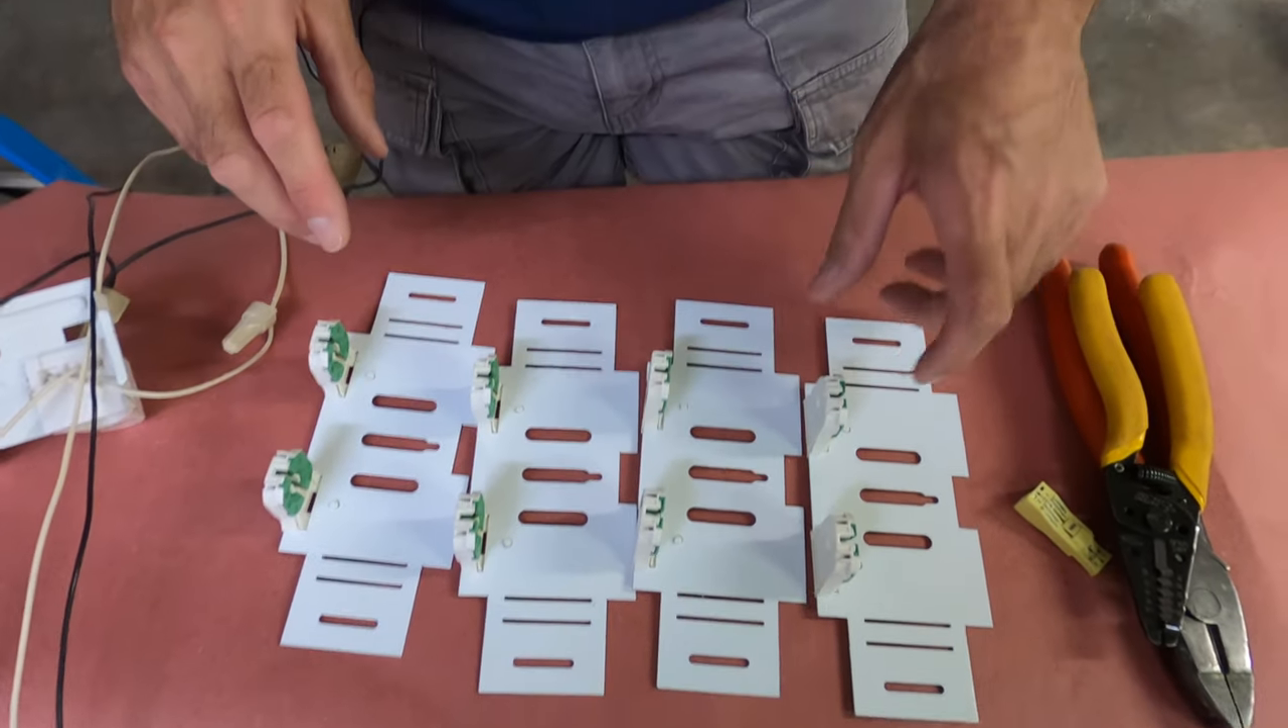Okay, so we have all eight of the sockets prepped on the brackets.